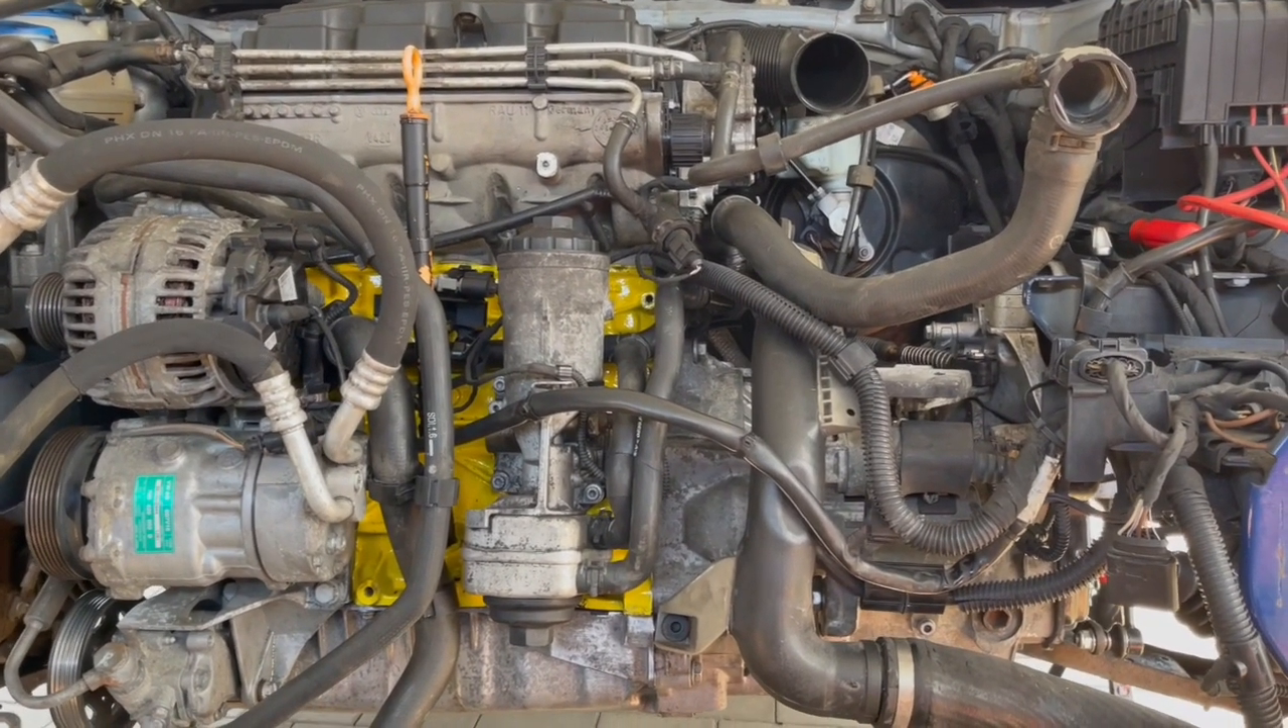Okay okay so we have the engine in we have everything assembled I believe that needs to be assembled before we try to crank it.